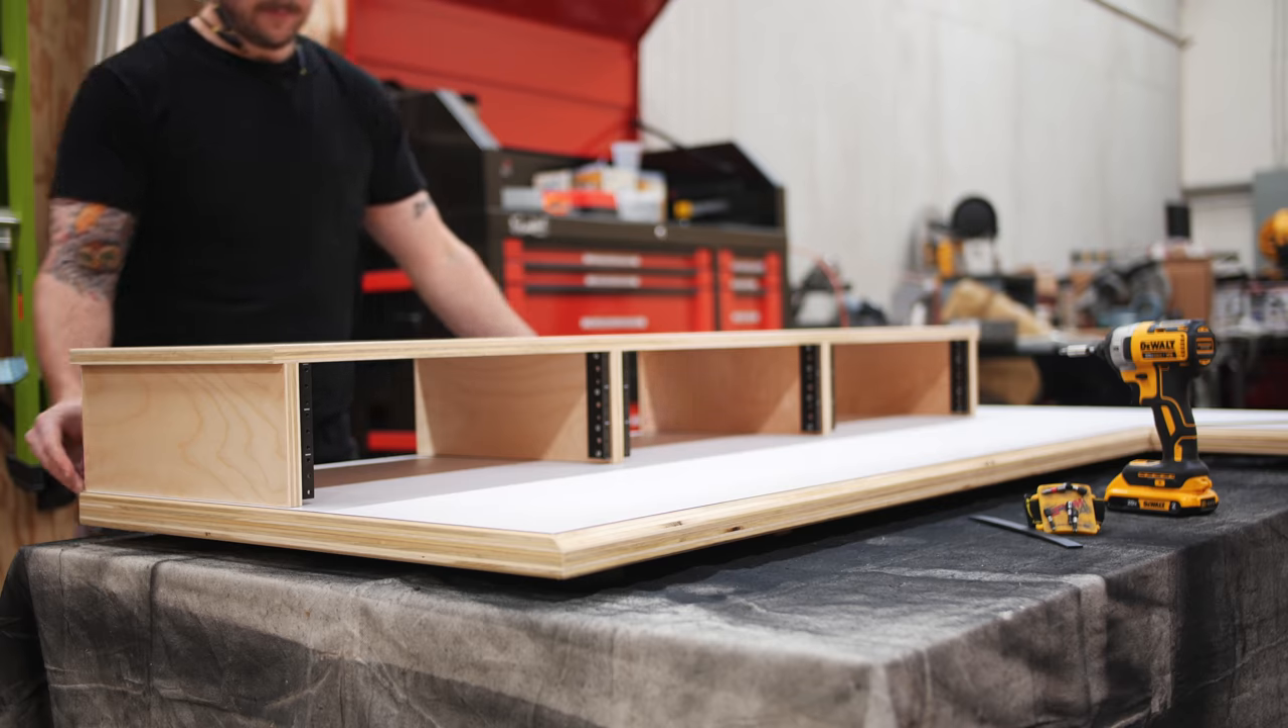Once the finish dried, I could get everything reassembled before installation, and I also added these rack rails to the sides of the monitor stand supports, which will allow me to mount my rack mount gear to the stand.